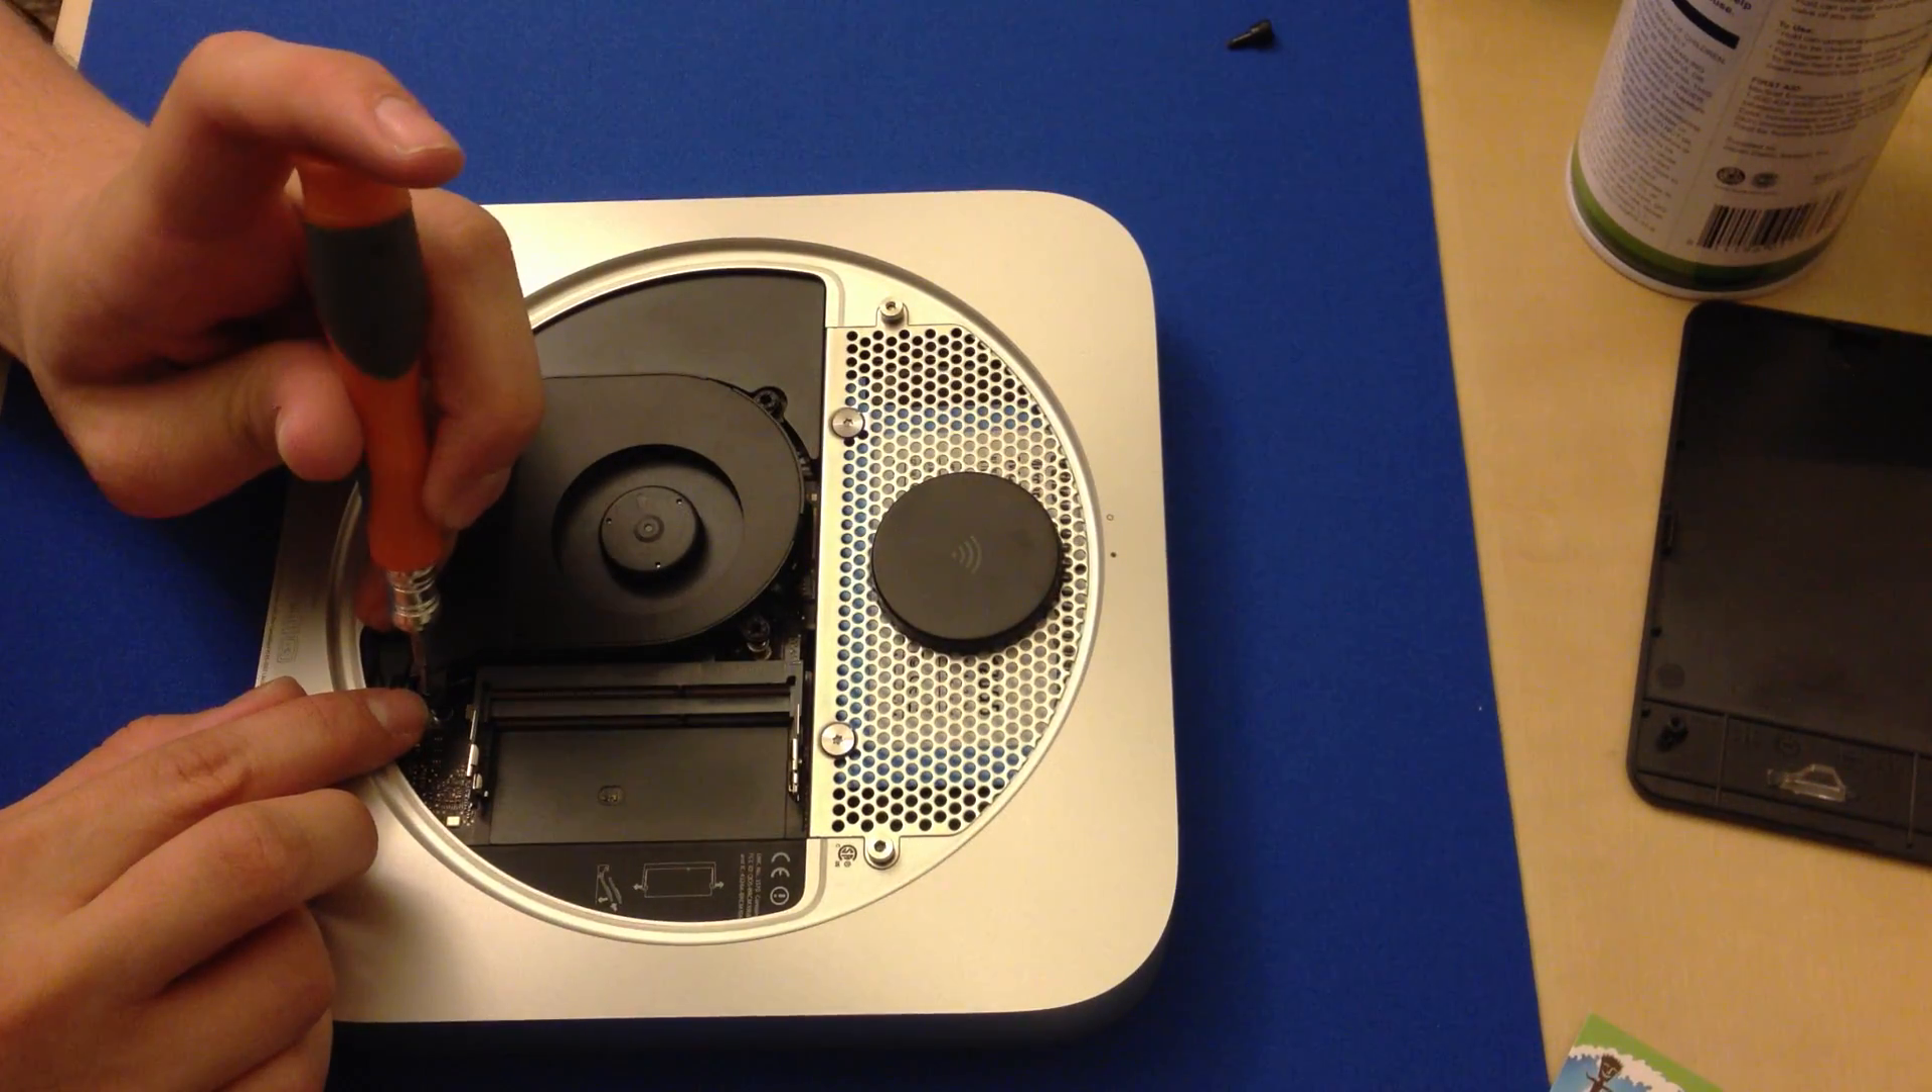This fan just kind of sits back in there.